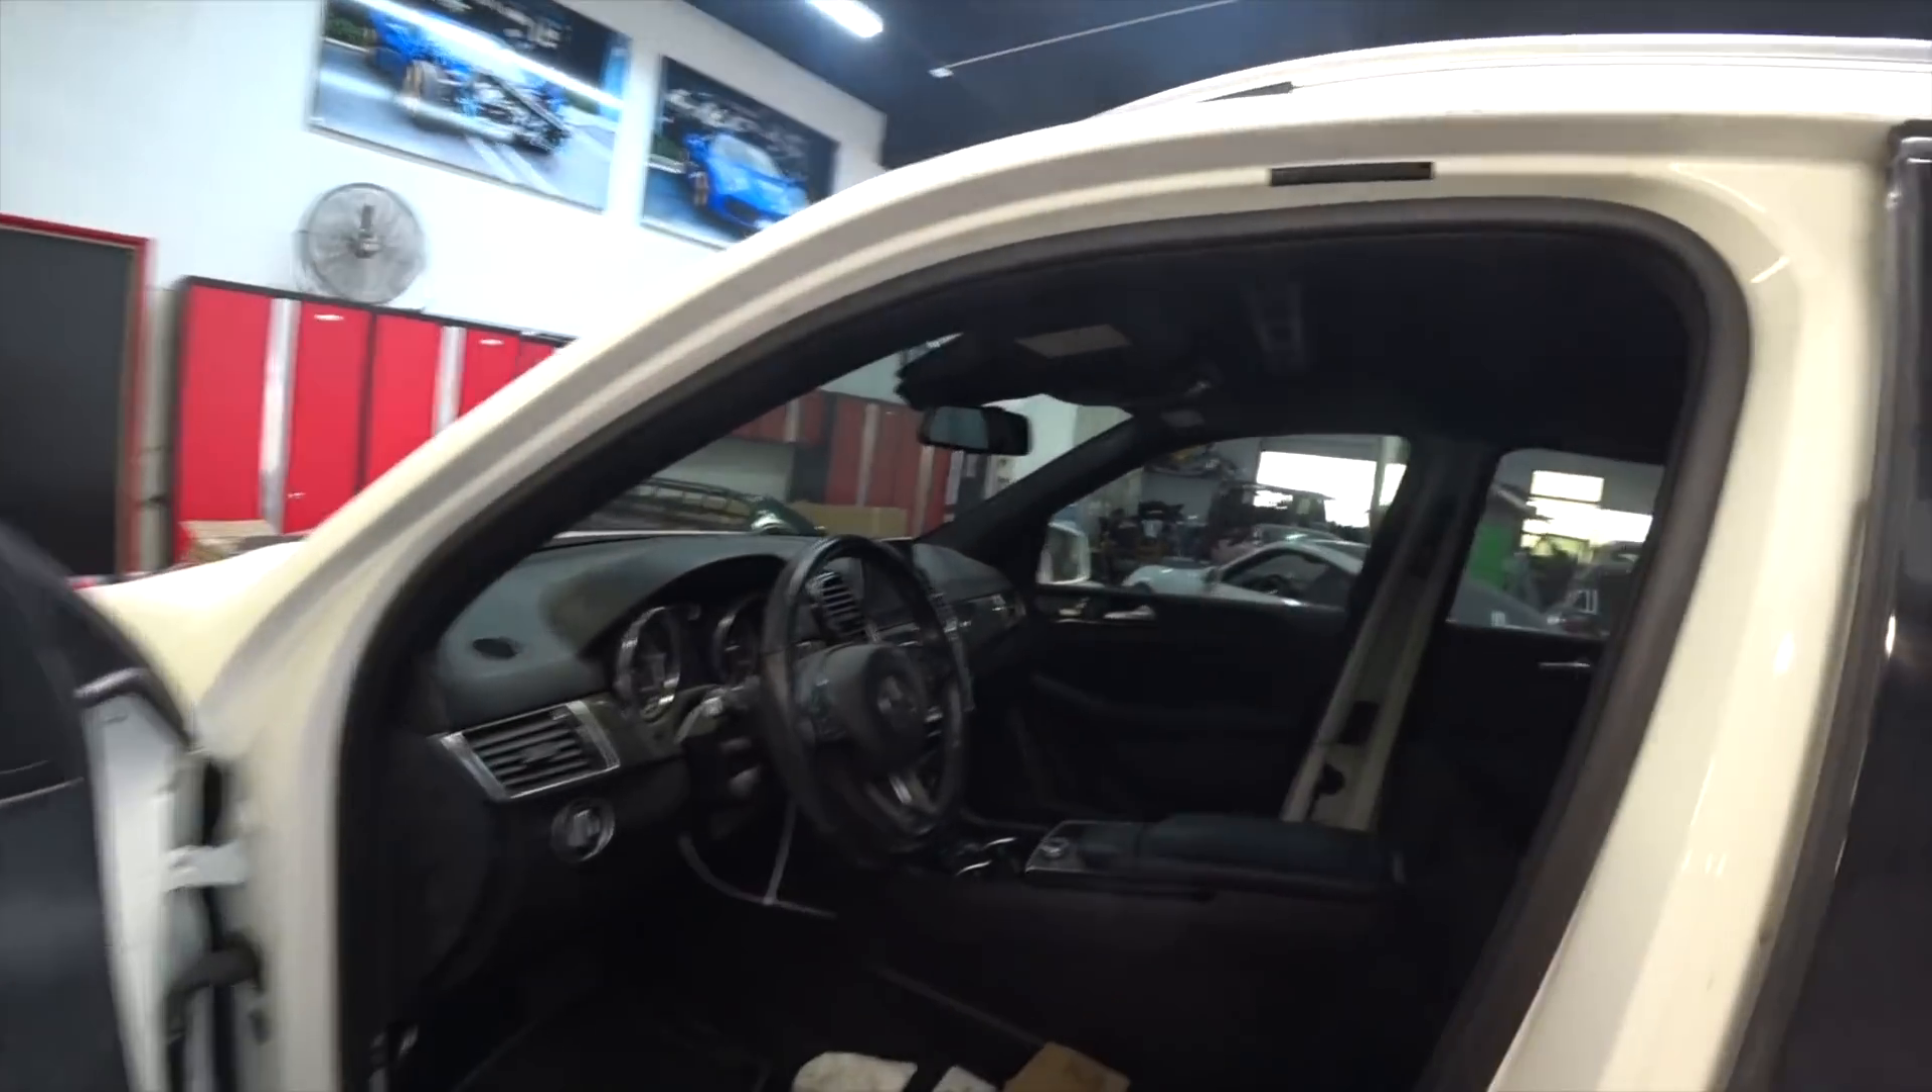Pretty much i gotta put the whole interior back together everything is taken apart.